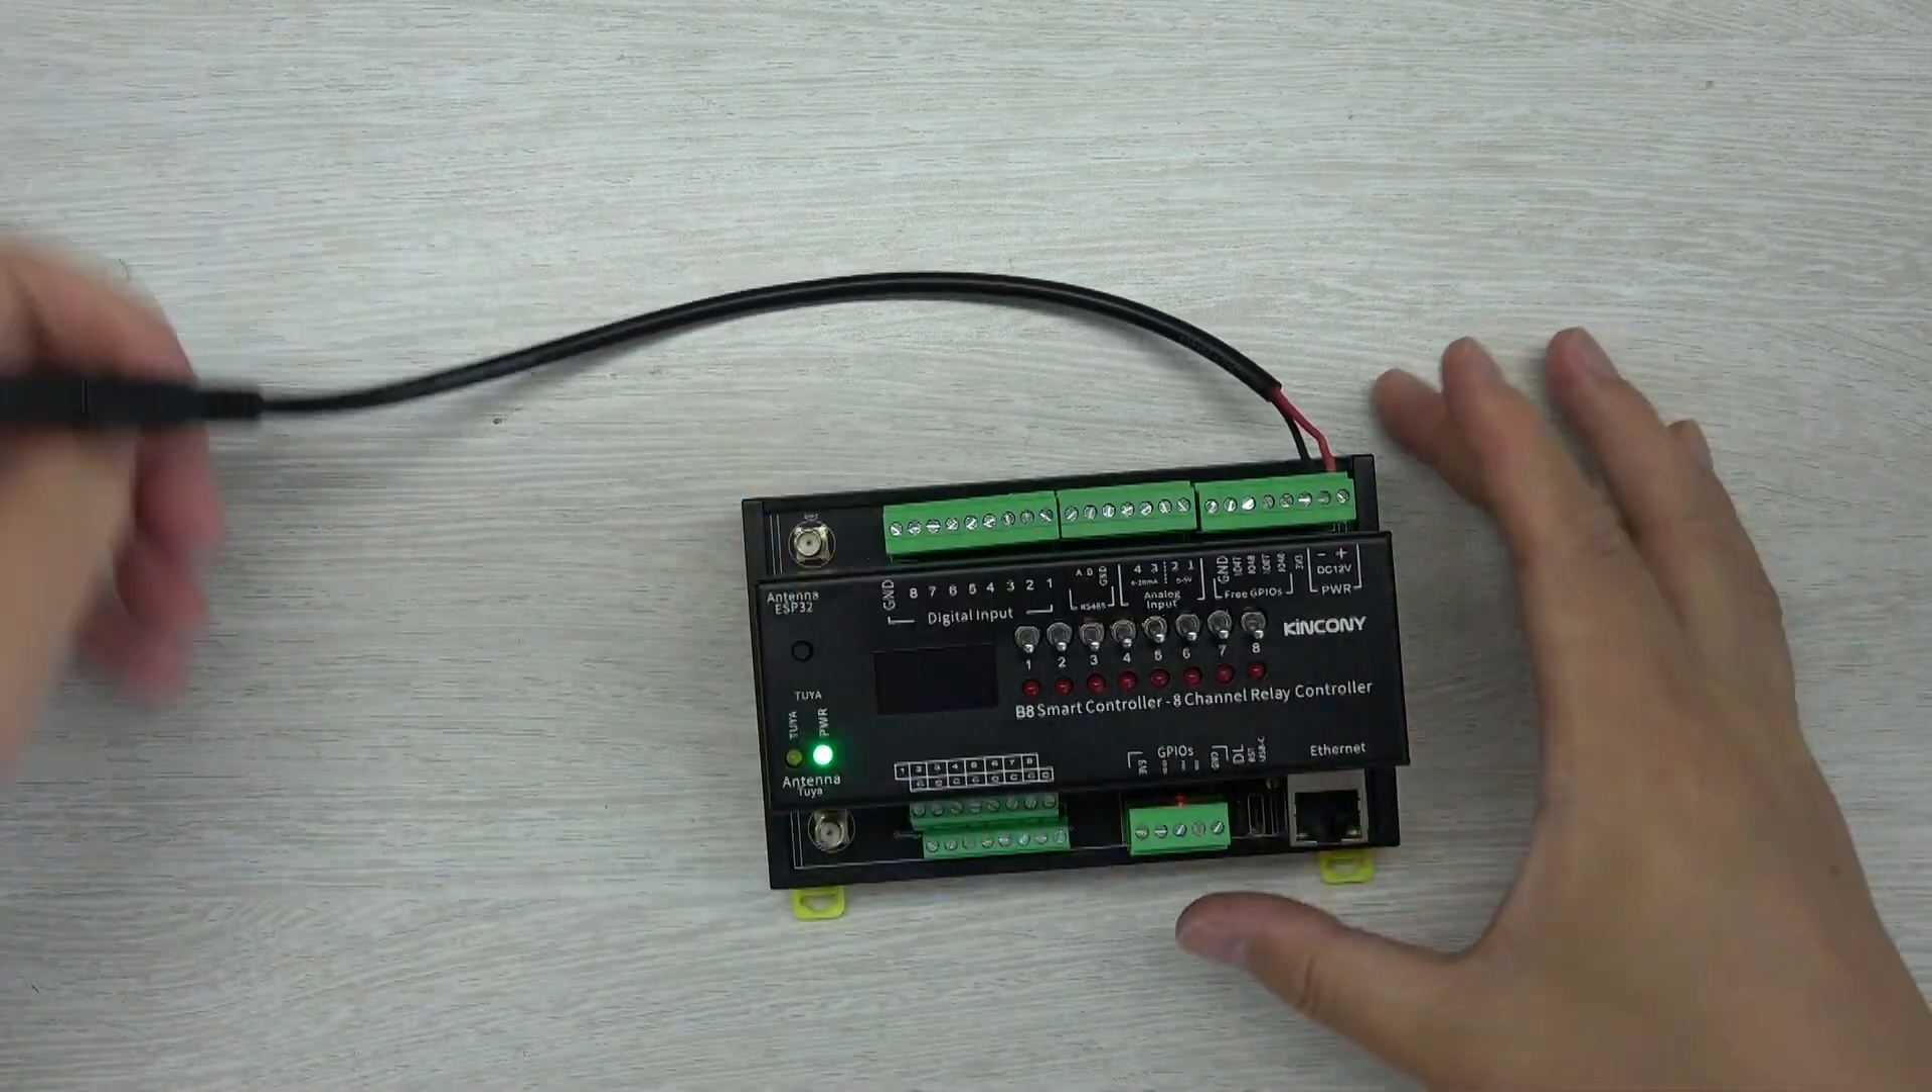And I have not connected Ethernet, not connected any communication way.